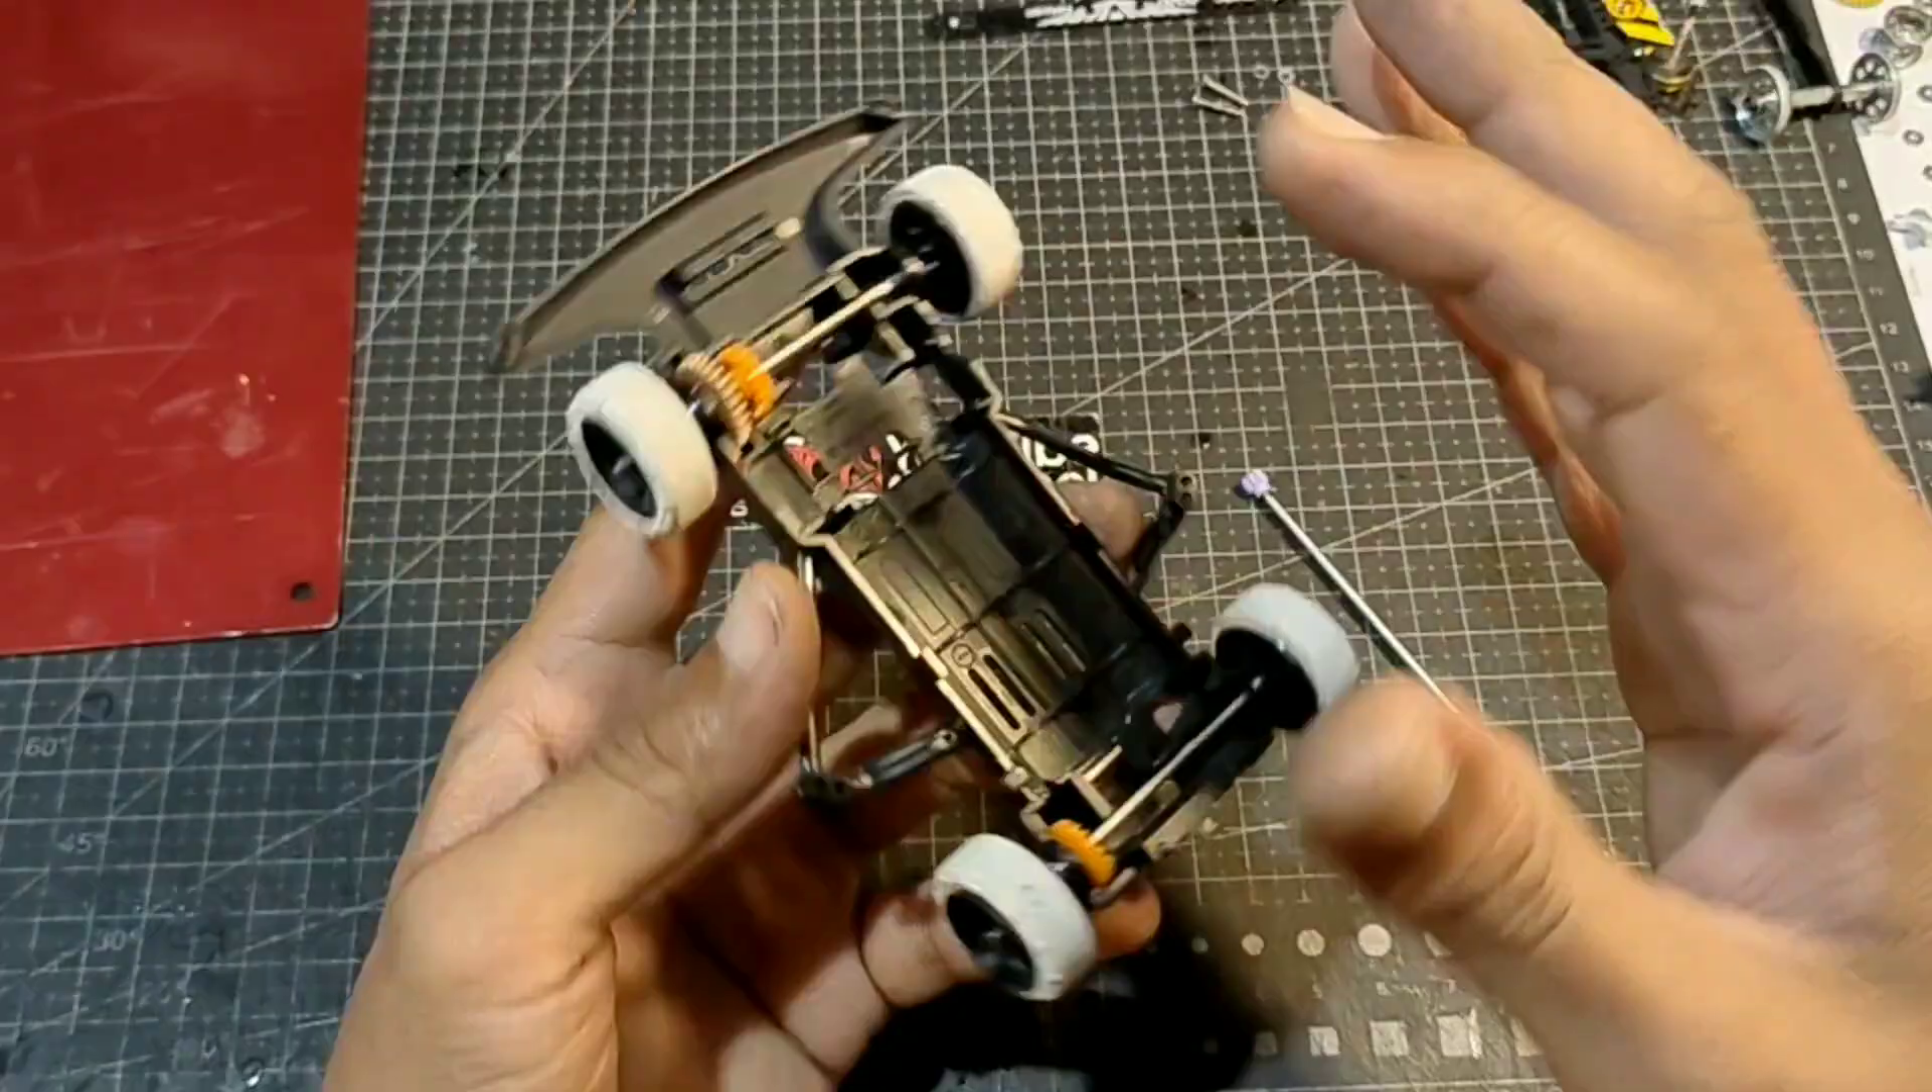Oke, empat ban sudah terpasang dengan sempurna.